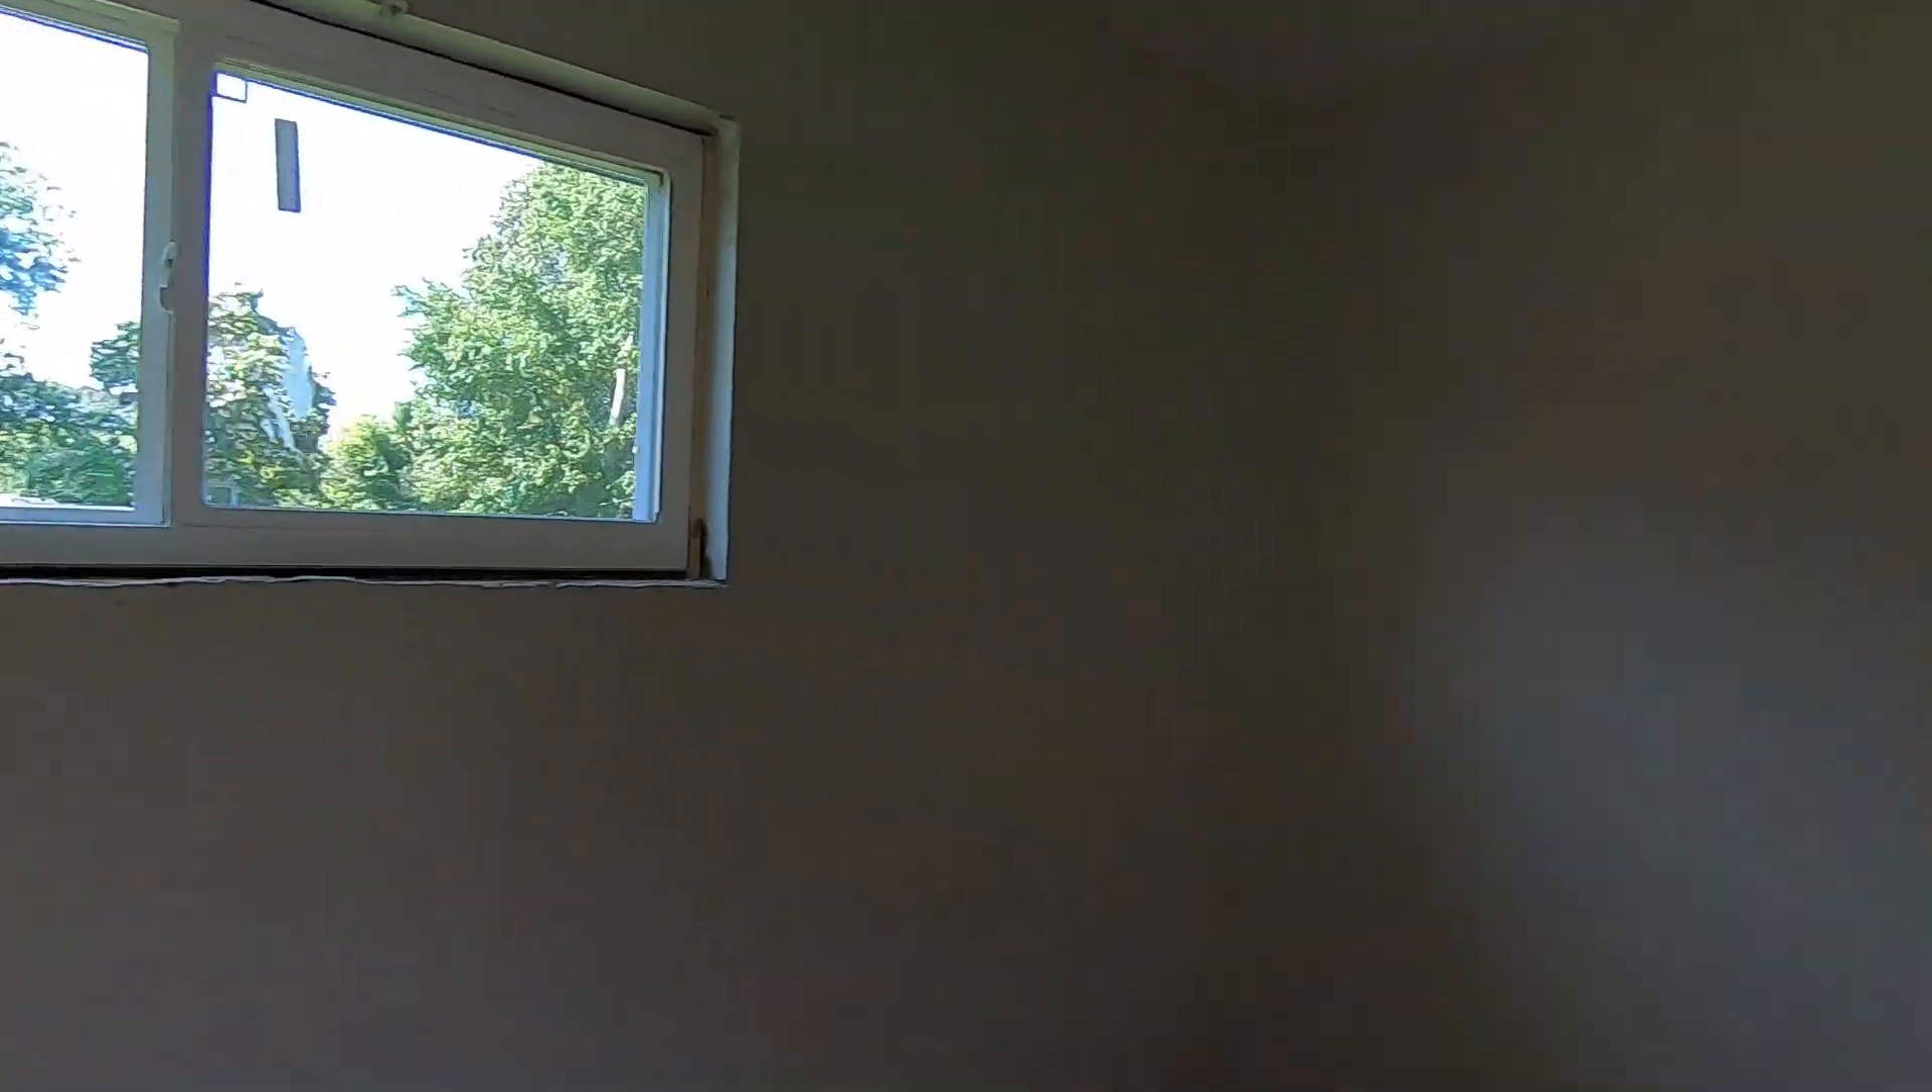Up here in these windows, all along the bottom and the sides and all that up through there, they still got to trim all that in. Get it all ready. This one over here, it's ready to be trimmed in and everything.